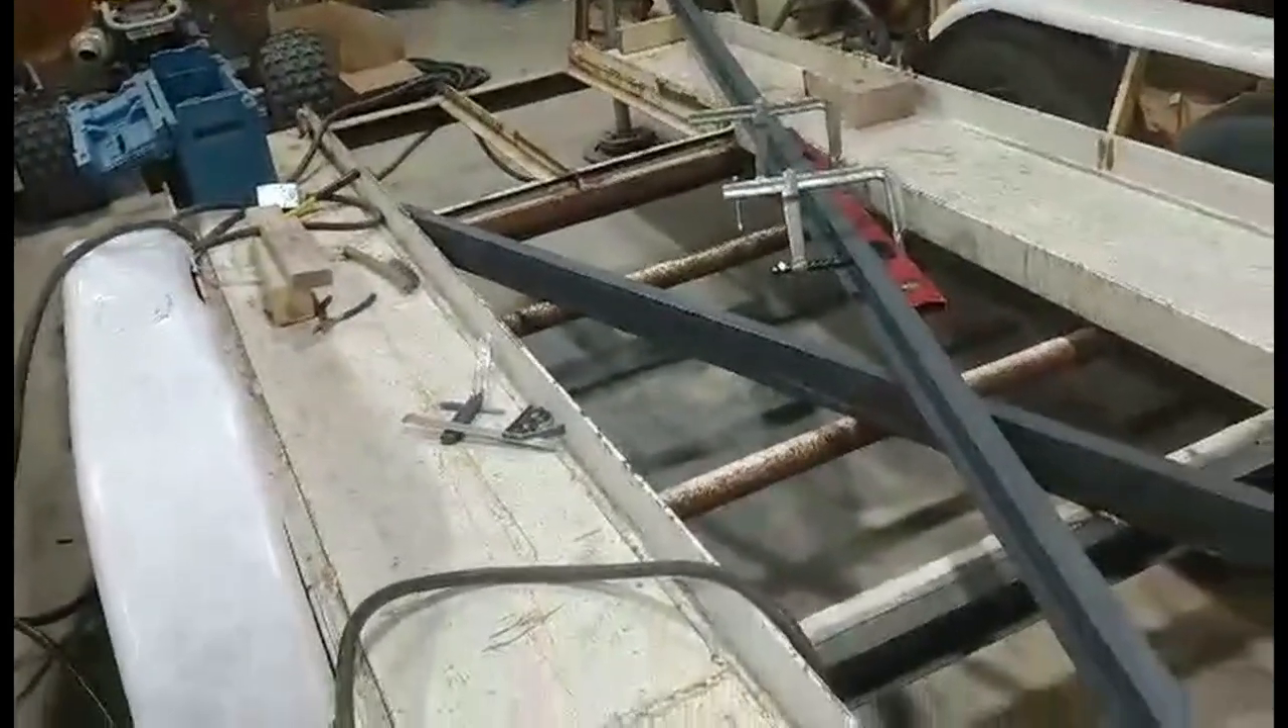So you can see i've added this c-channel across corner to corner.